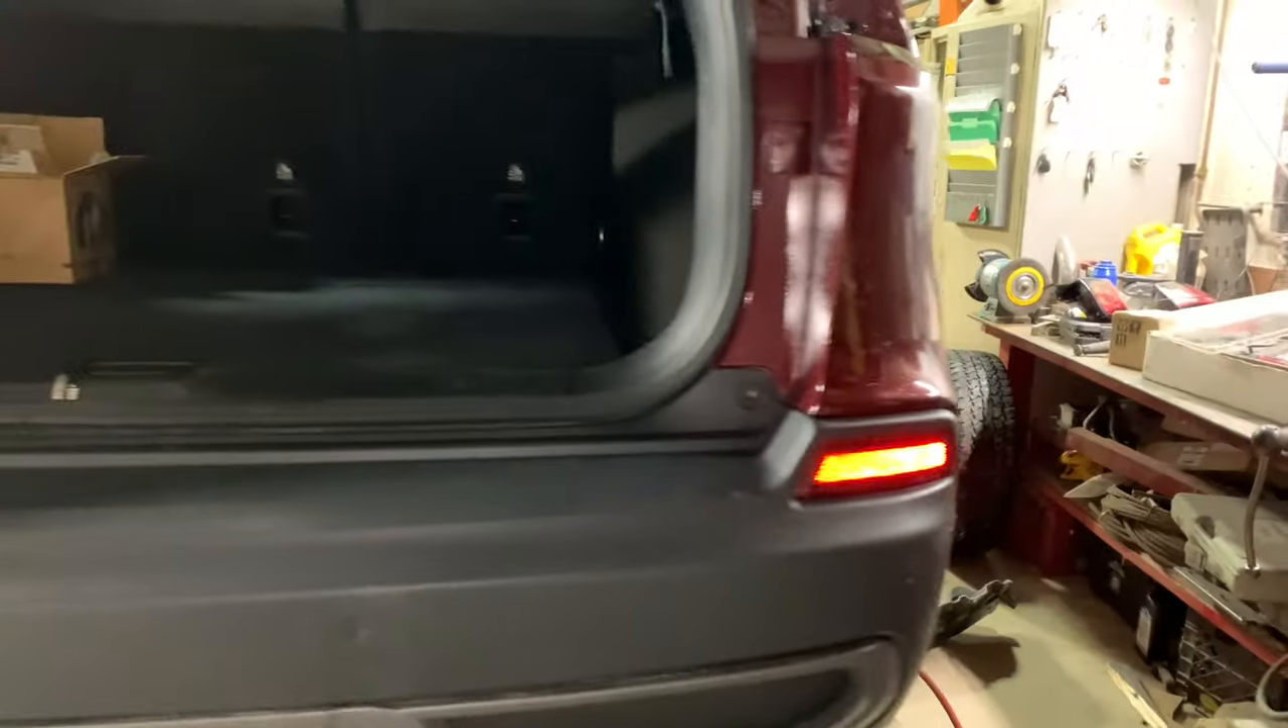So there we have it guys the new bumper is snapped on.